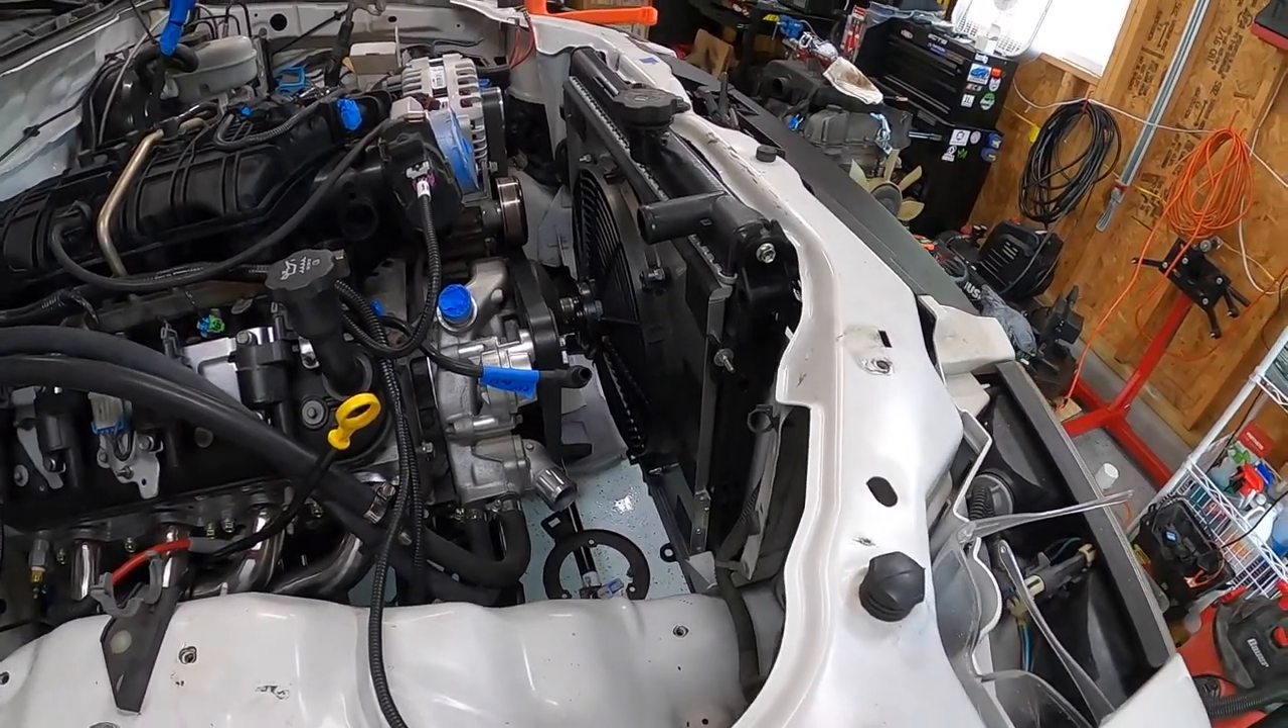Radiators in now i gotta work on uh radiator hoses.